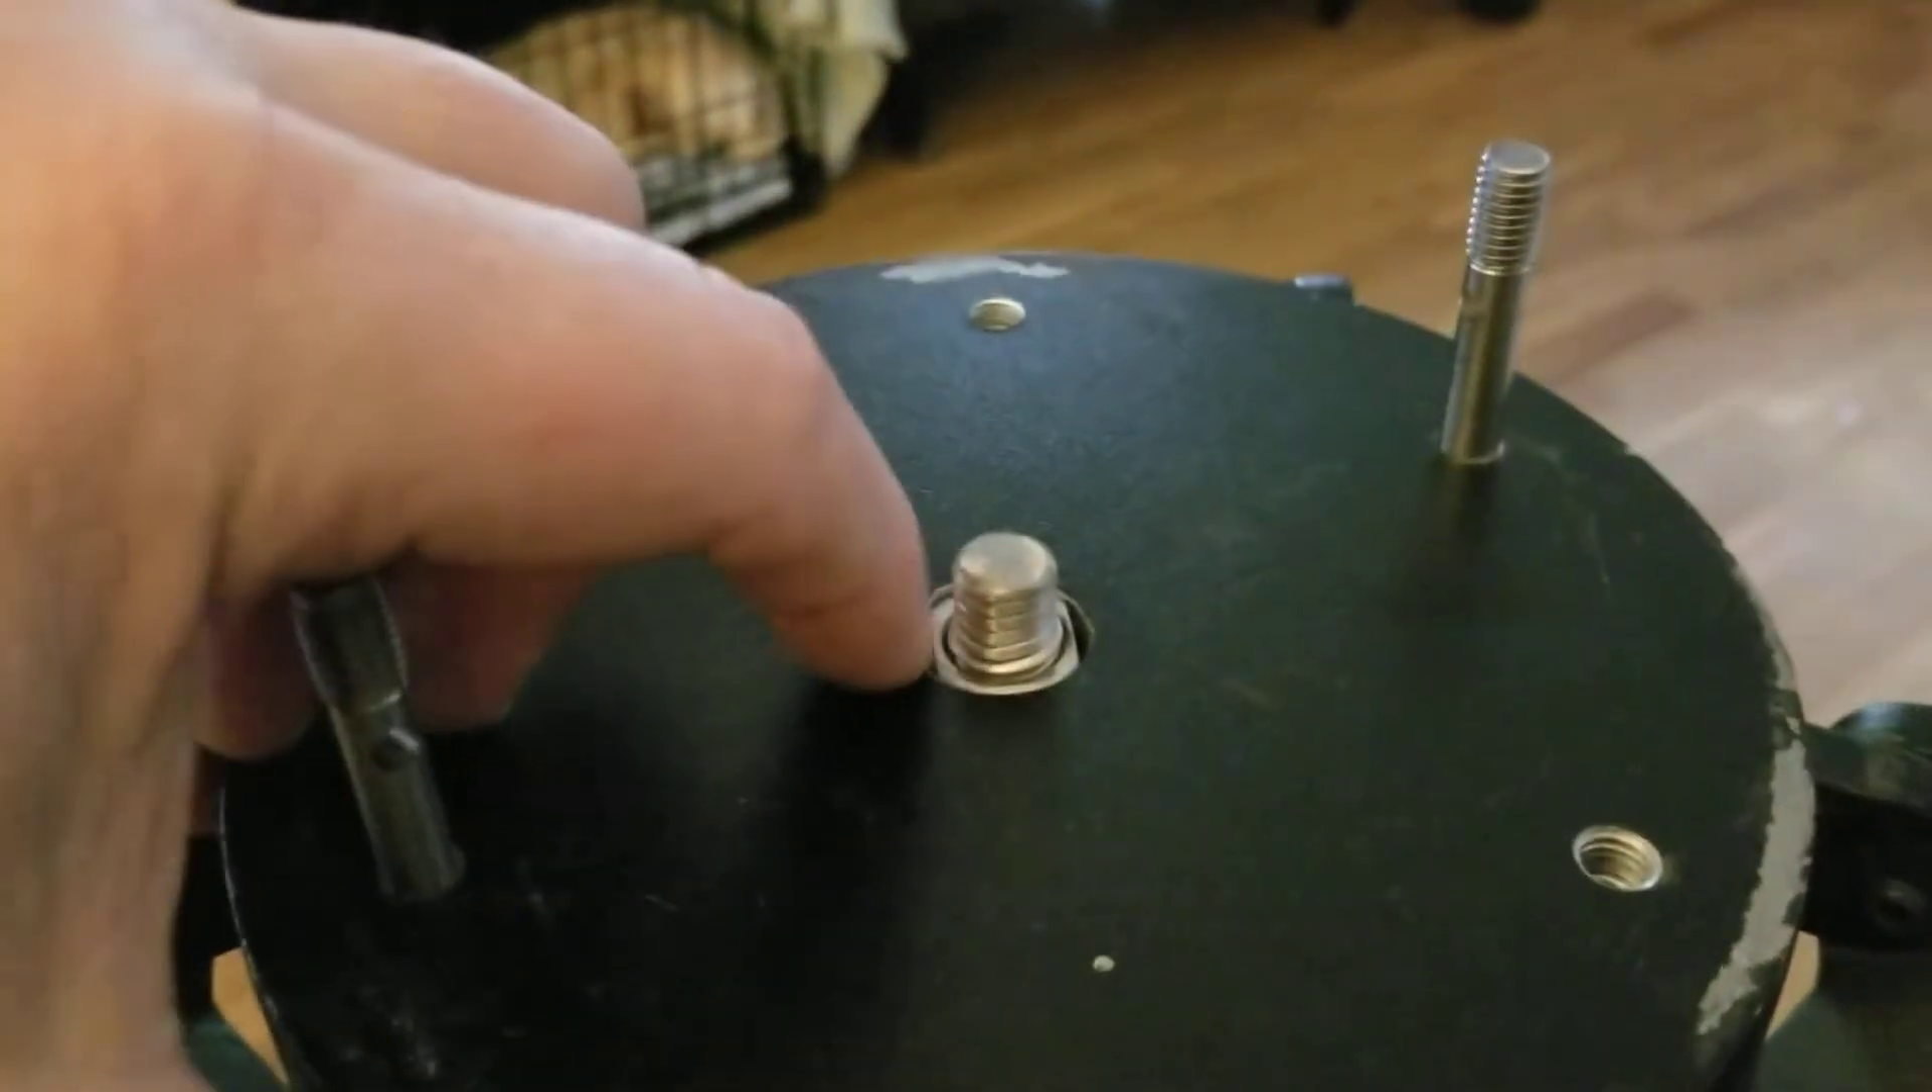Now with a little shaving down with my grinder the threads are still on there a little bit but they fit in the hole so I think that'll work.